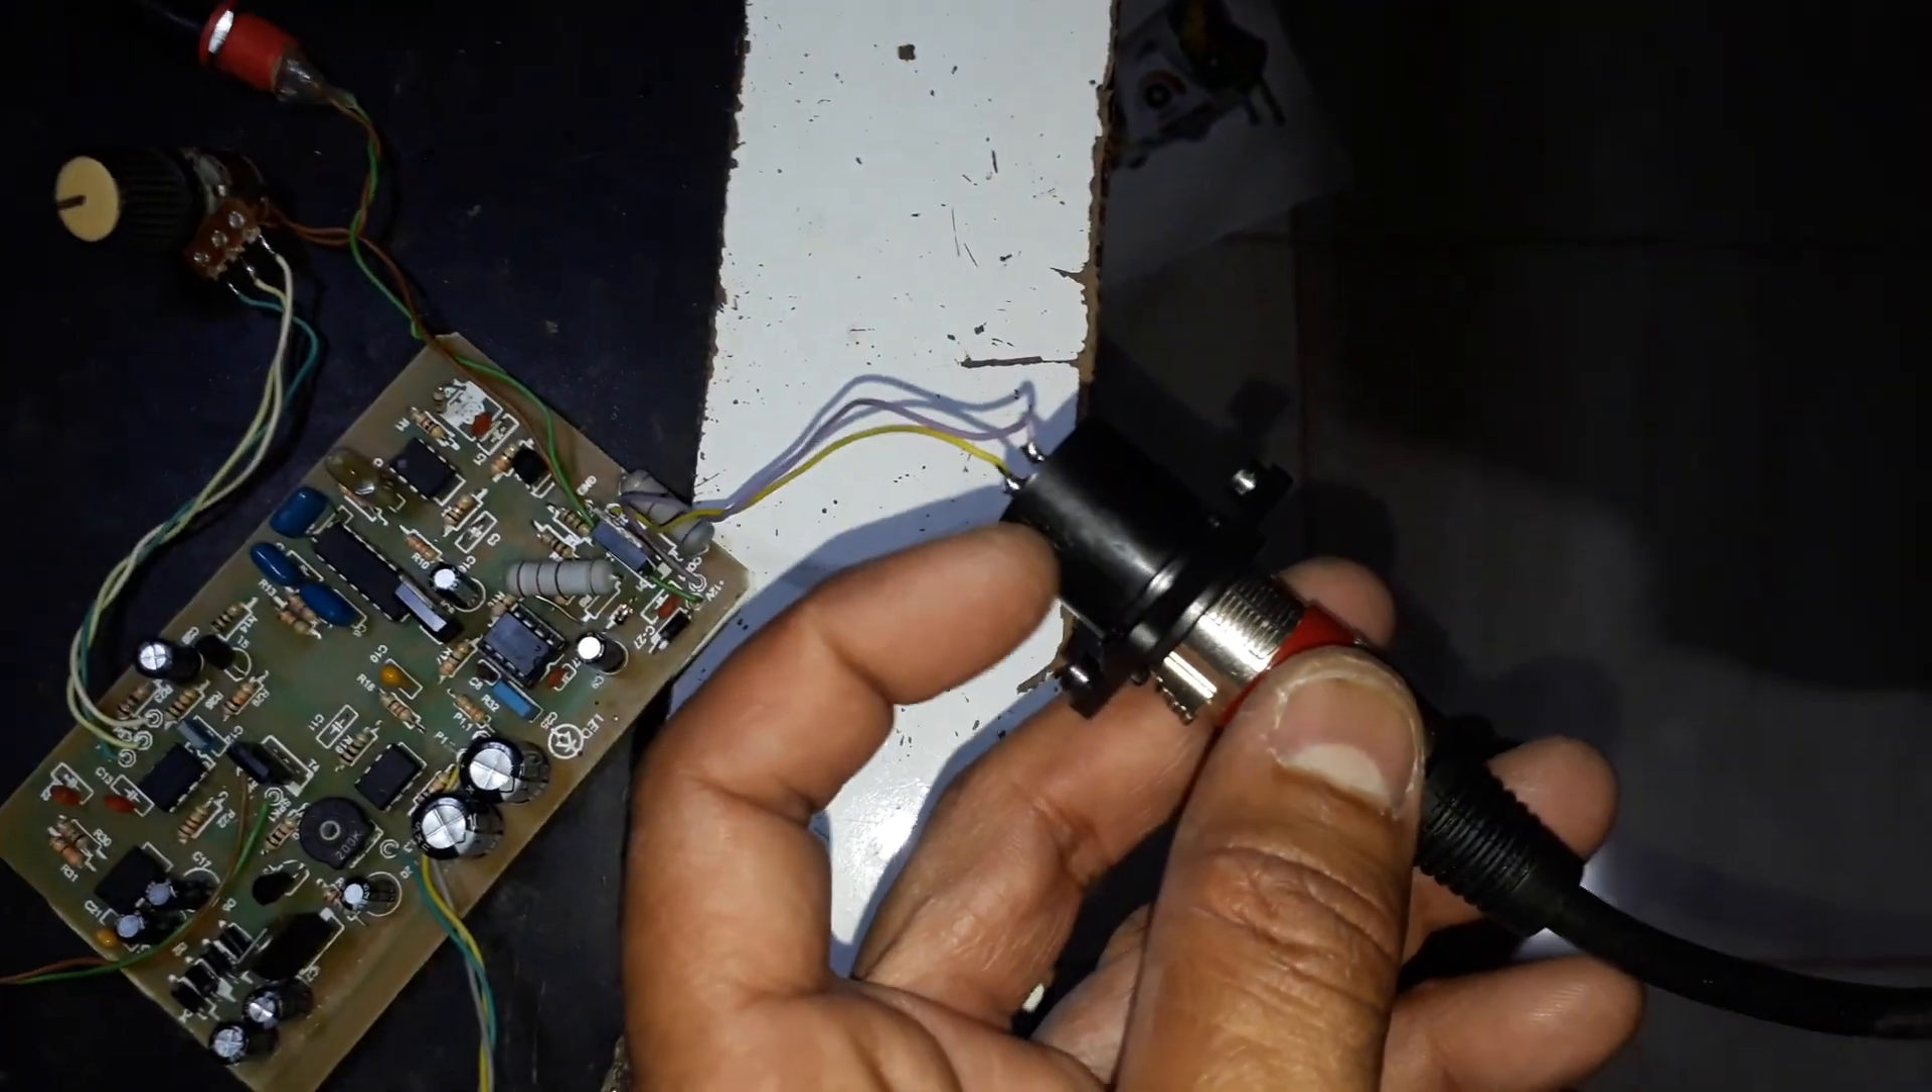Aqui, ó, coloquei o encaixe macho e fêmea.